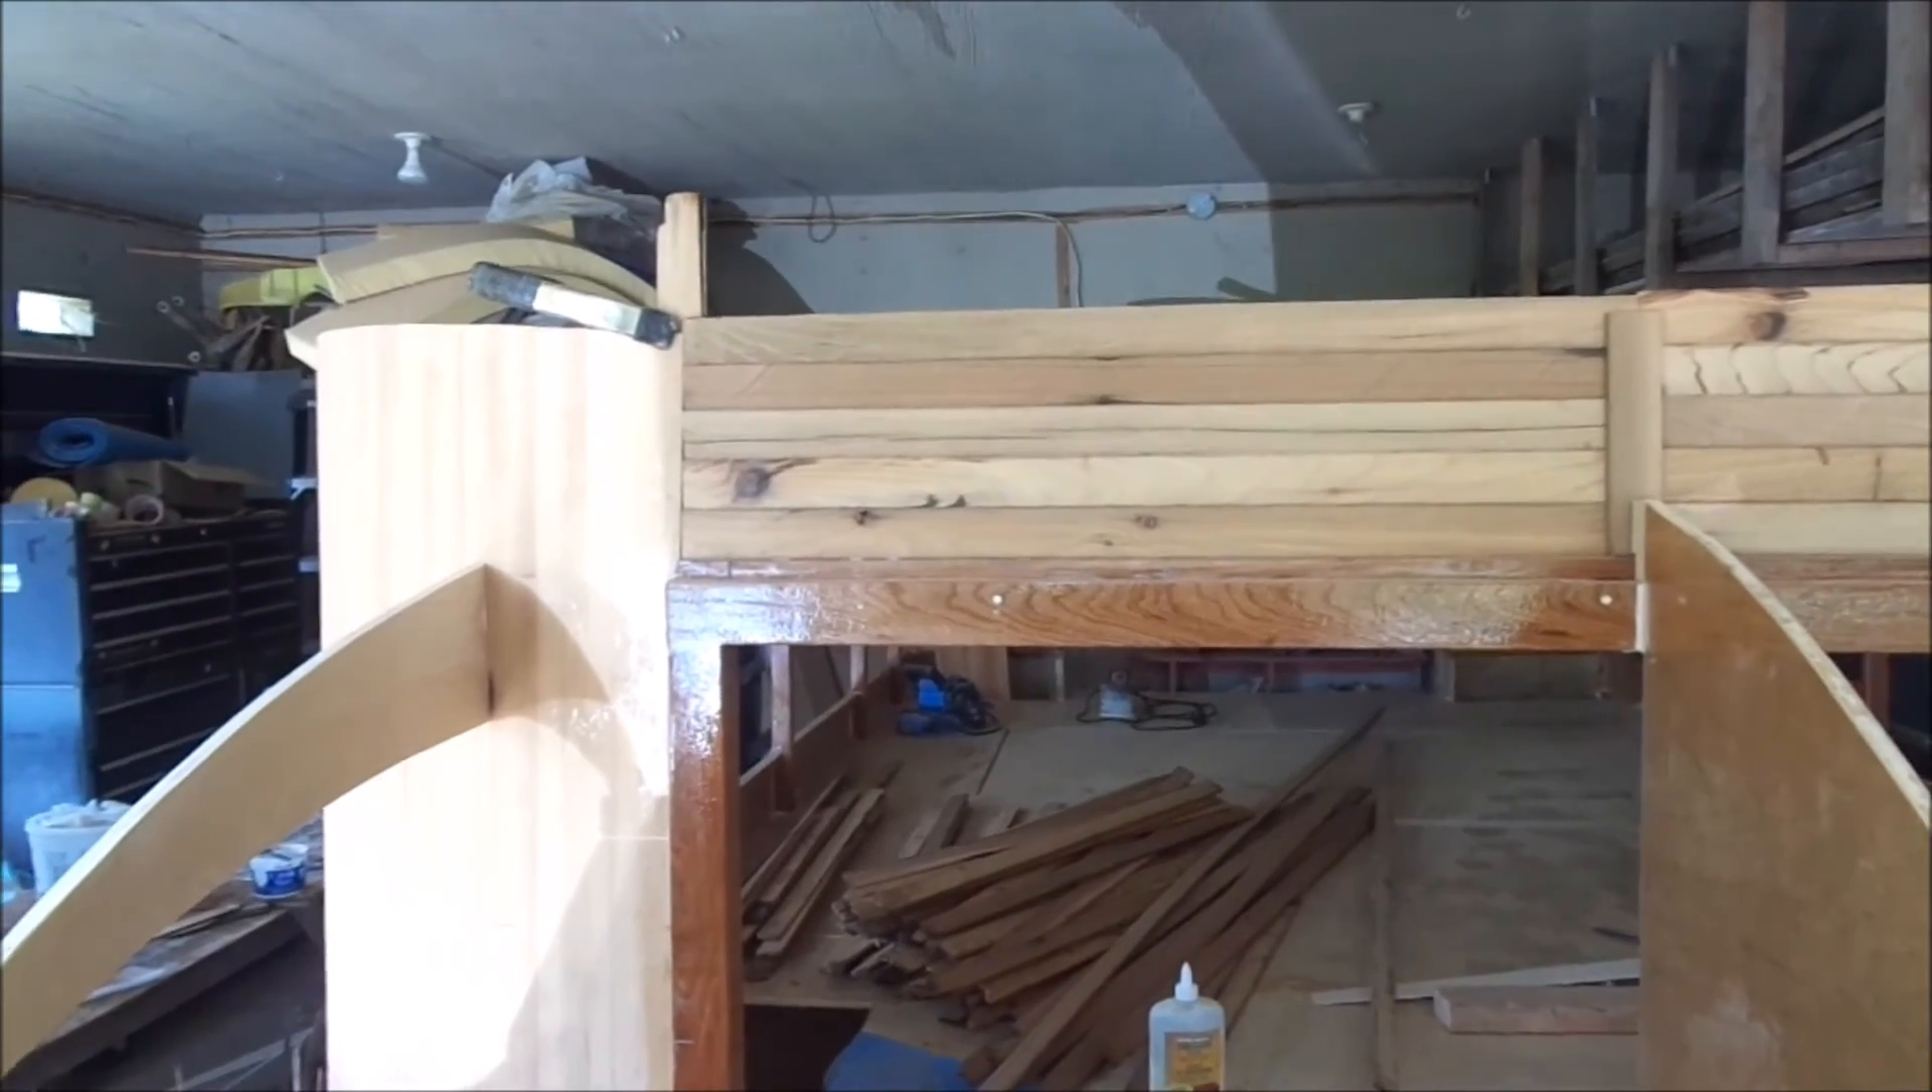And you can see I've got the one horizontal panel there. The strips are glued together.